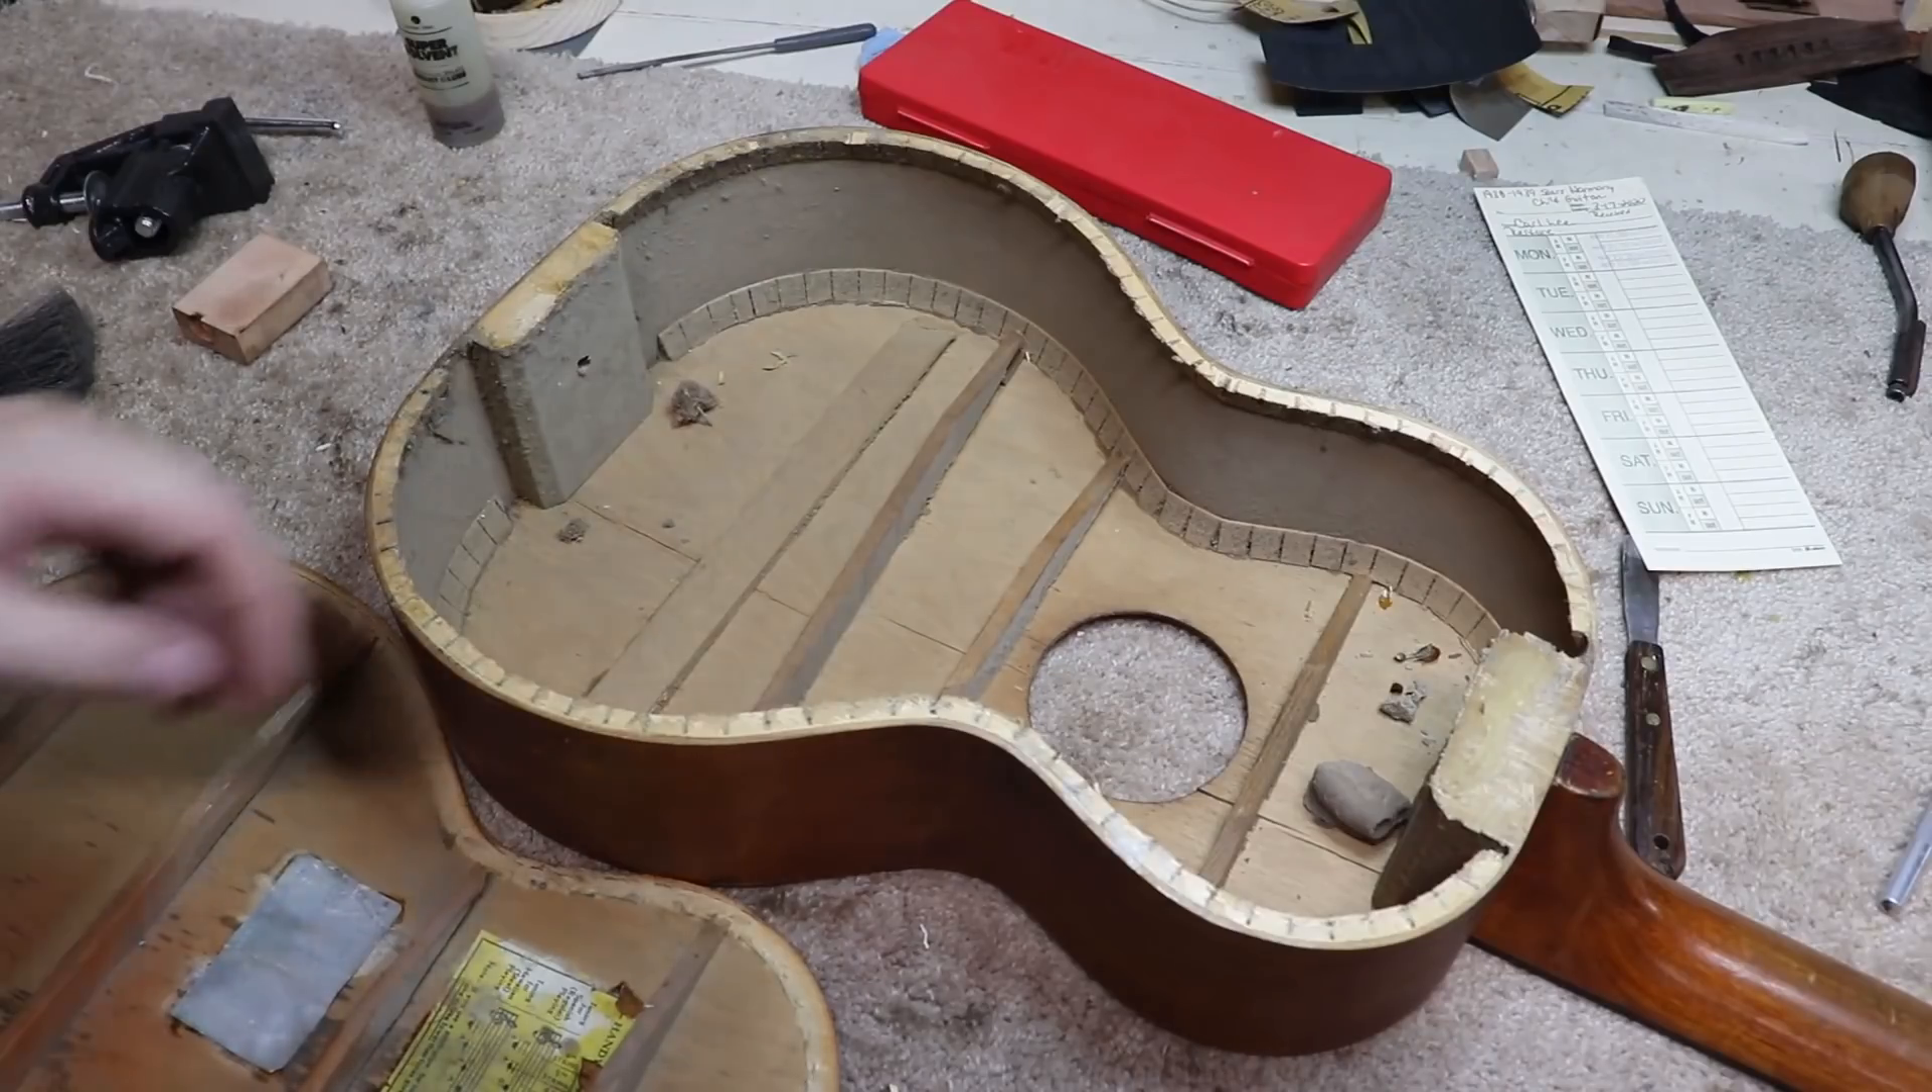So I've got the back off you can see there's all sorts of stuff in here.